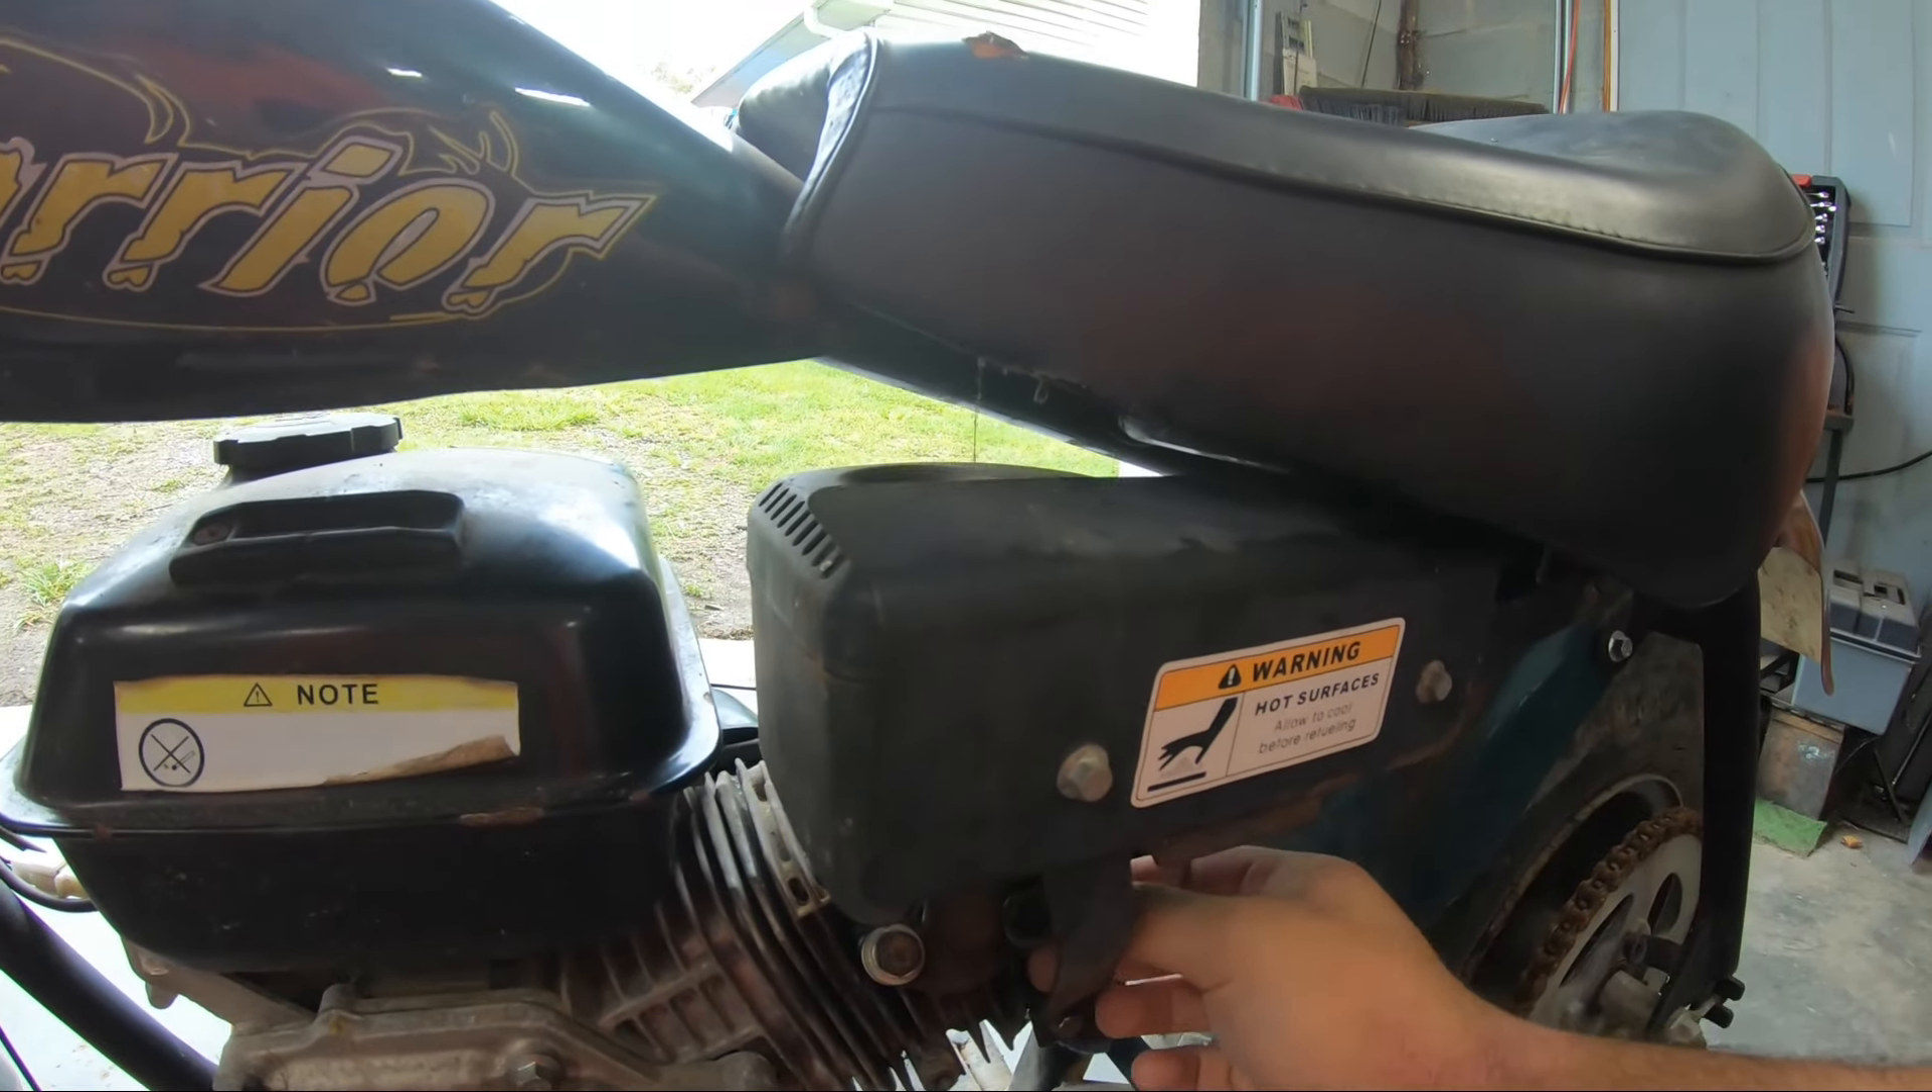And I got the exhaust shield back on there. So should have an exhaust.